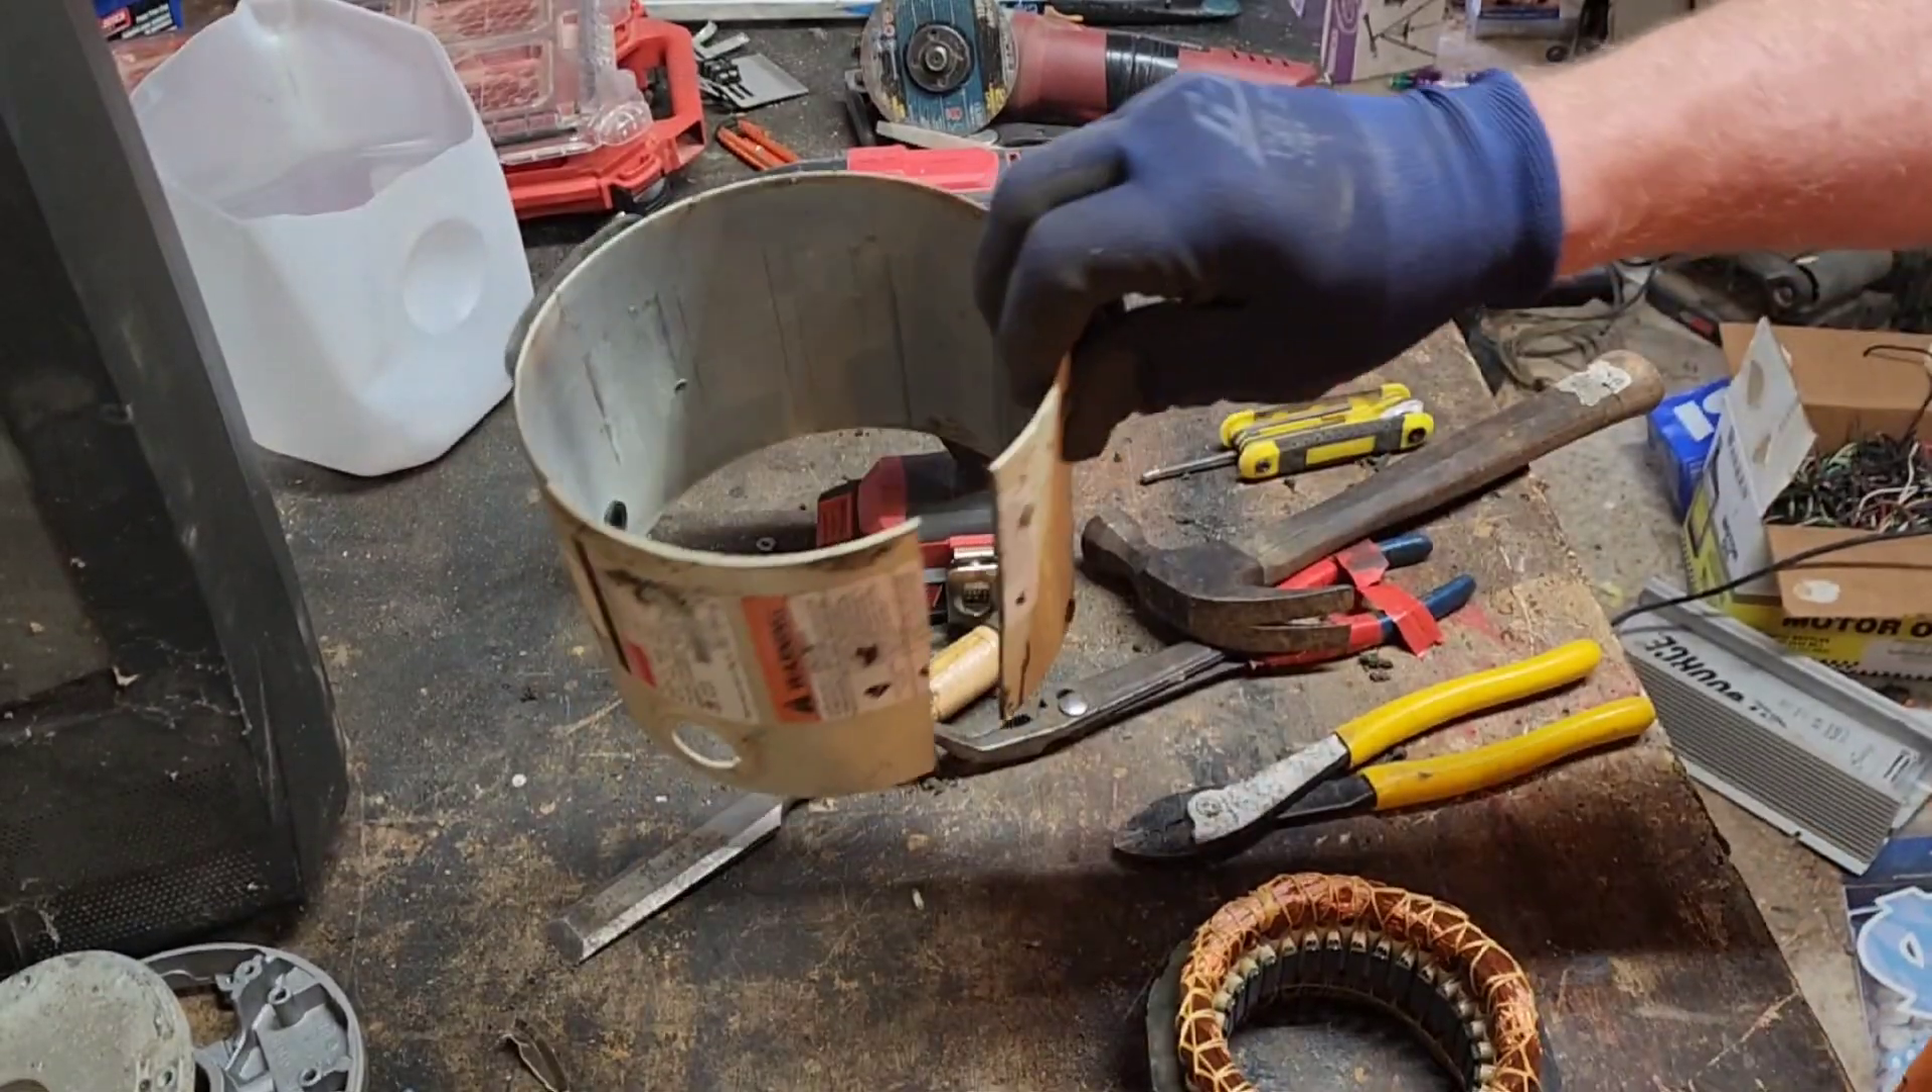Casing has been split there we go.